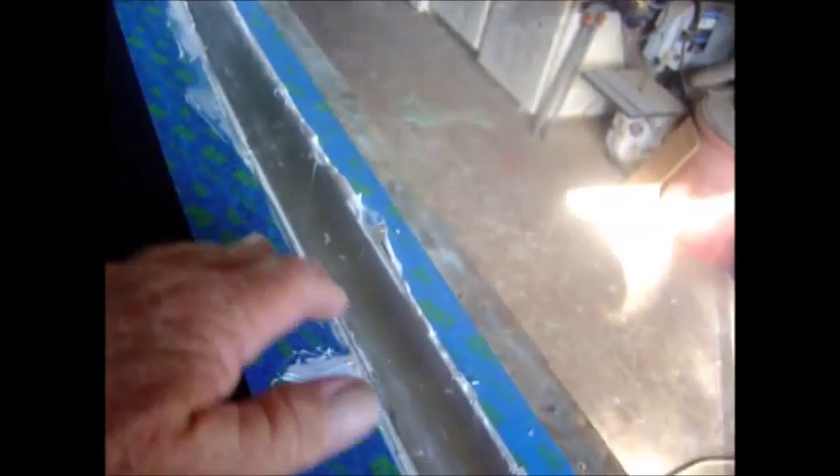Okay I've bedded the angle in the silicone.